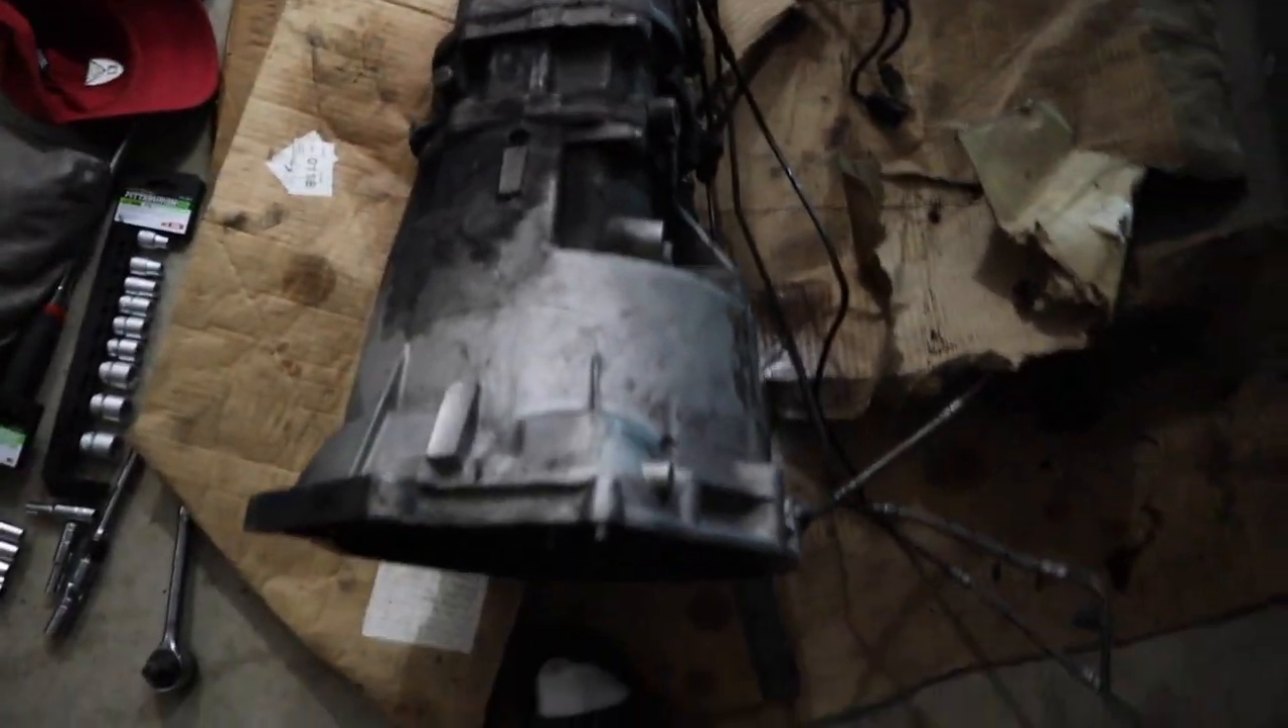Alright guys, we successfully got the transmission out.